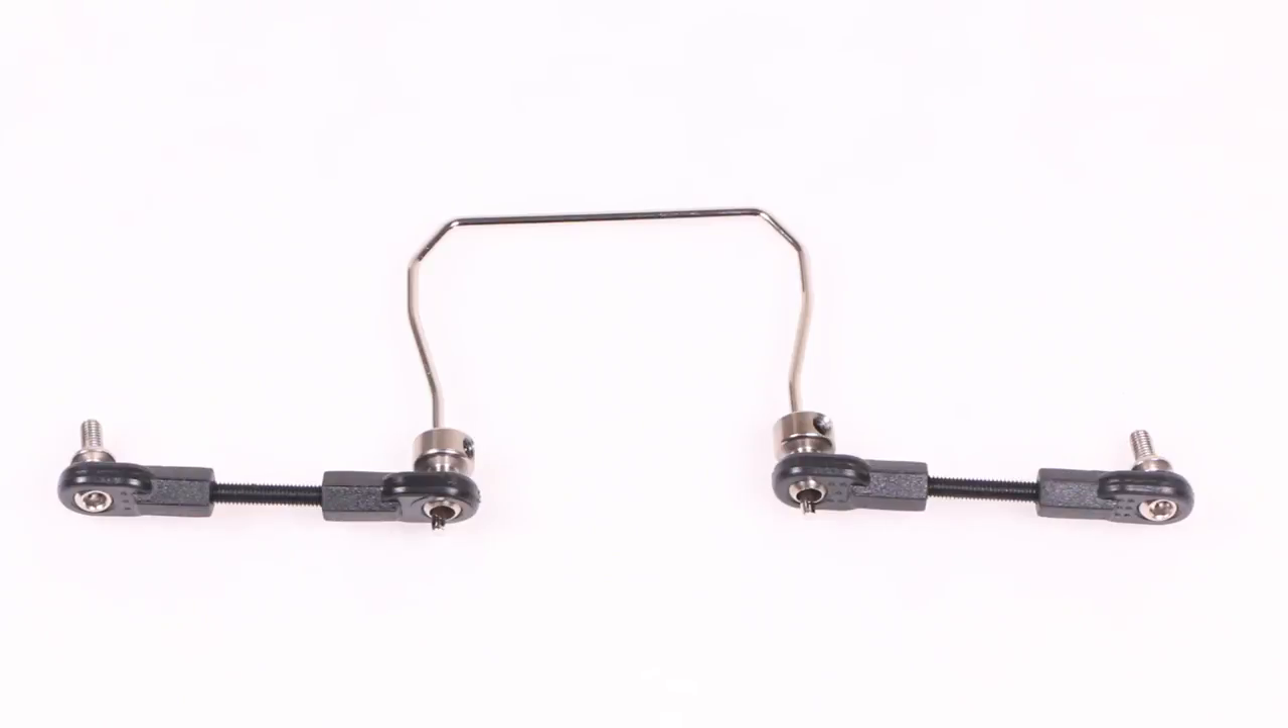That's the front sway bar assembled.